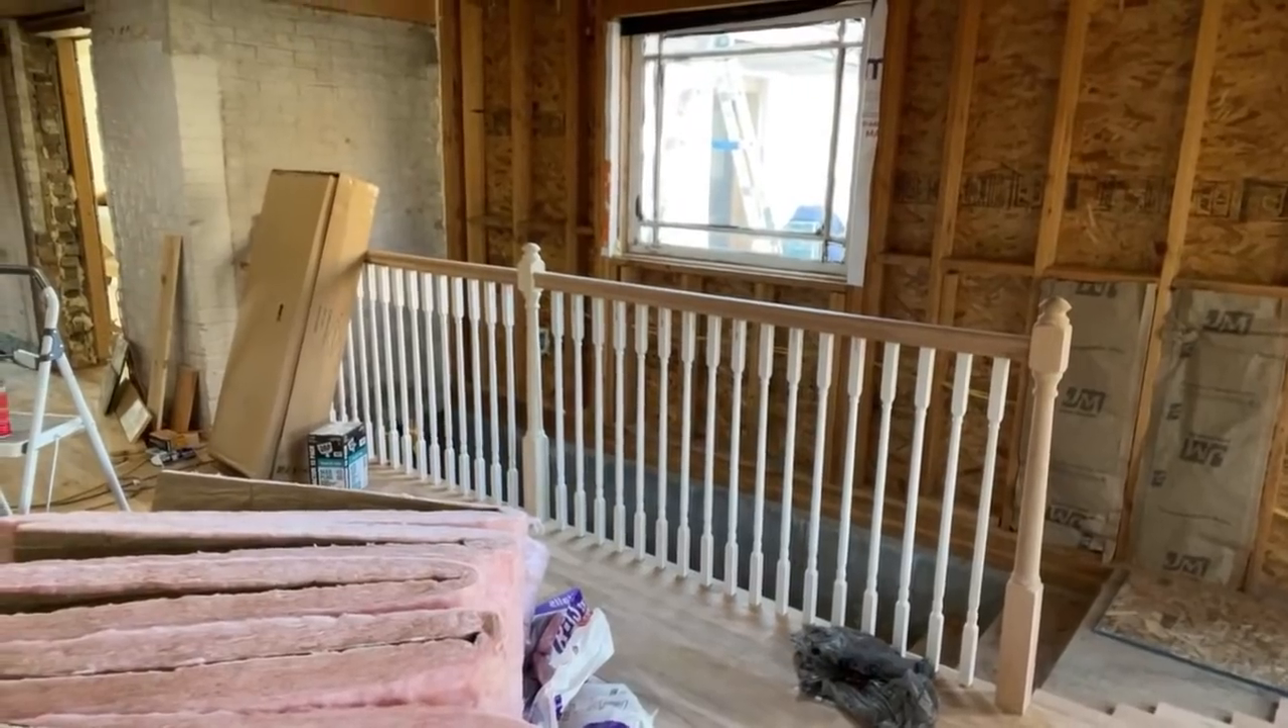I'm going to show you the banister is in.